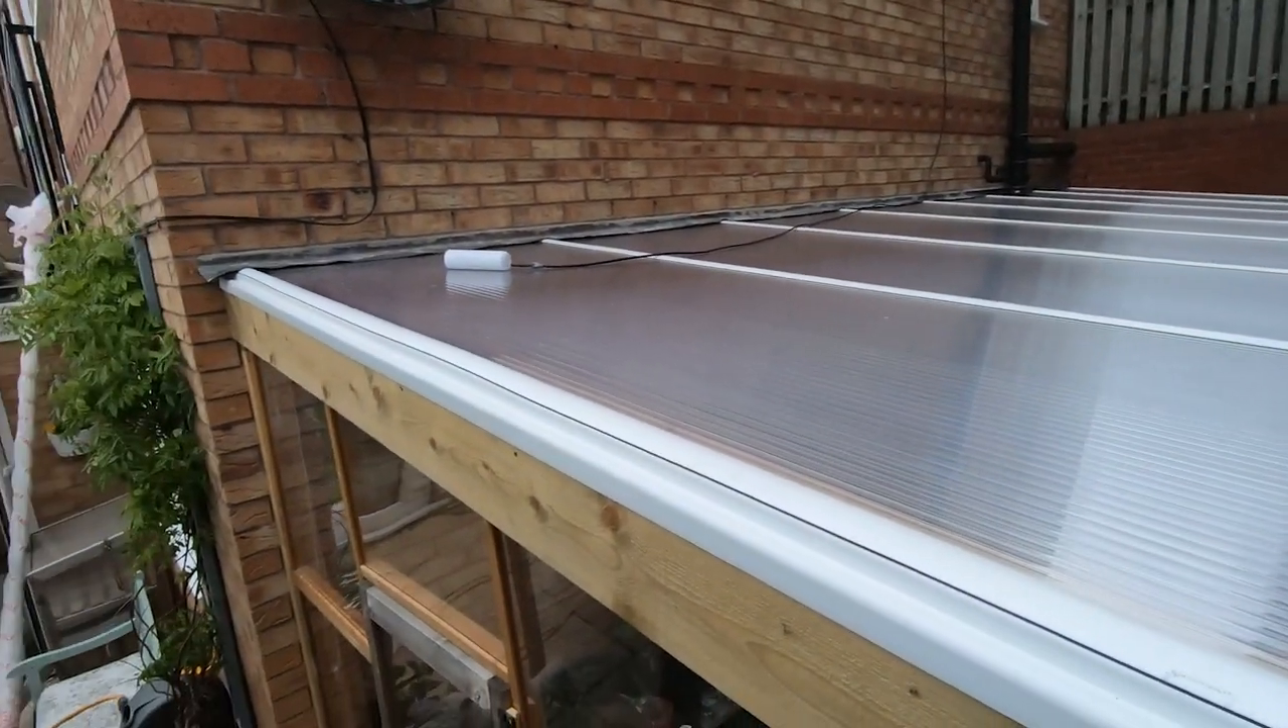So that's the end cap on to make it look nicer for the neighbours.